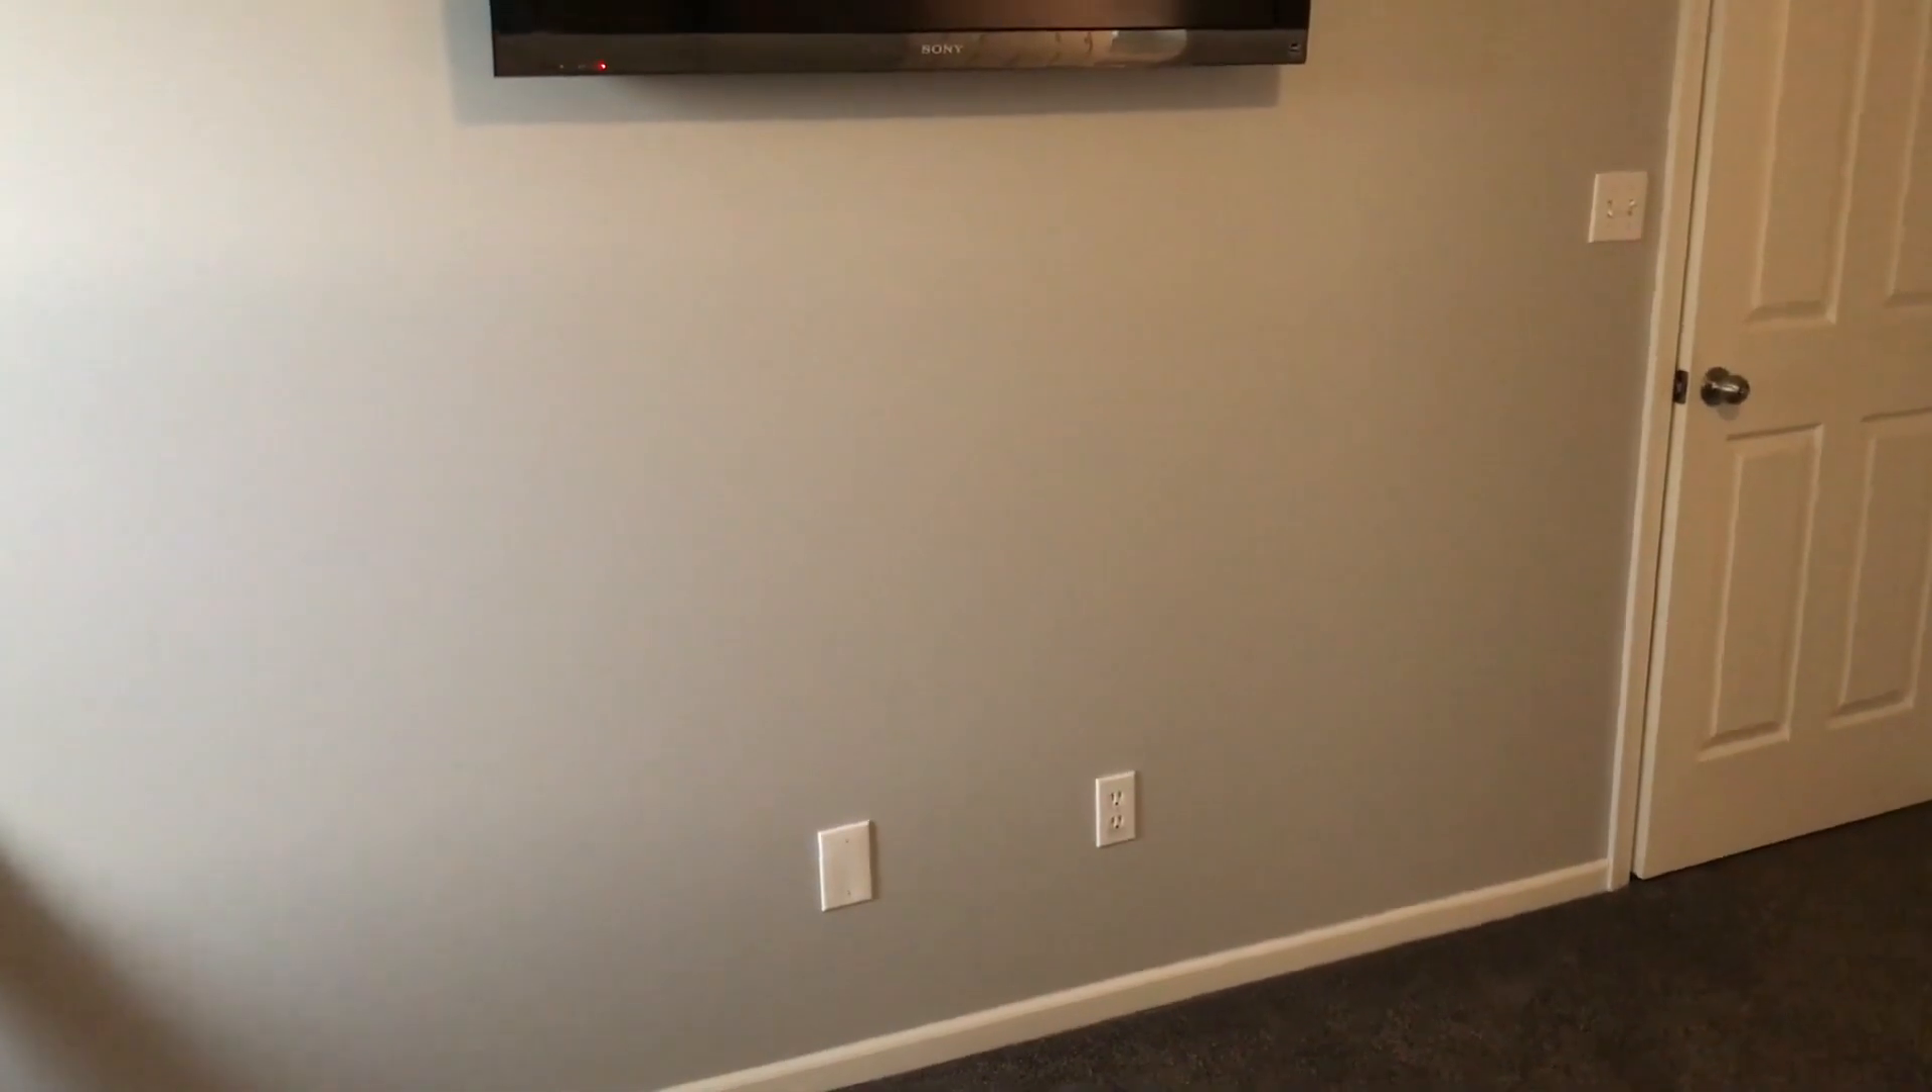This is the end result after you hide the wires behind the wall.